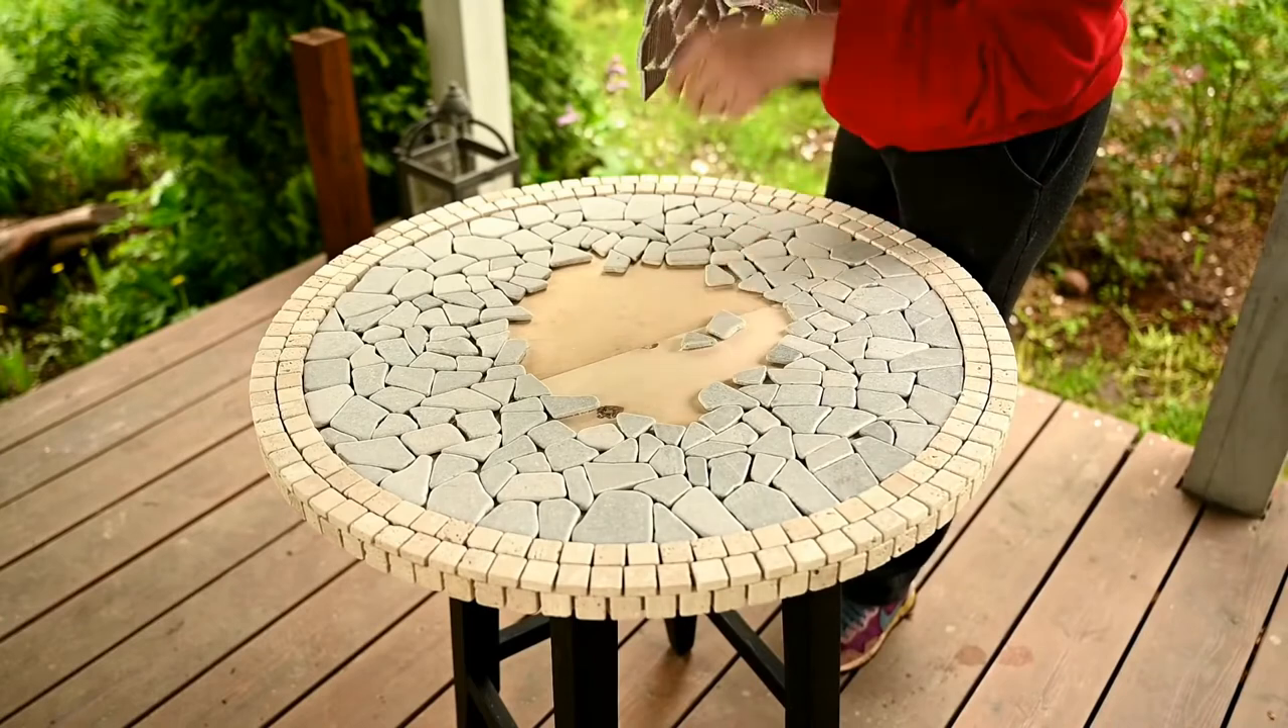I'm finishing laying out the mosaic on the top.